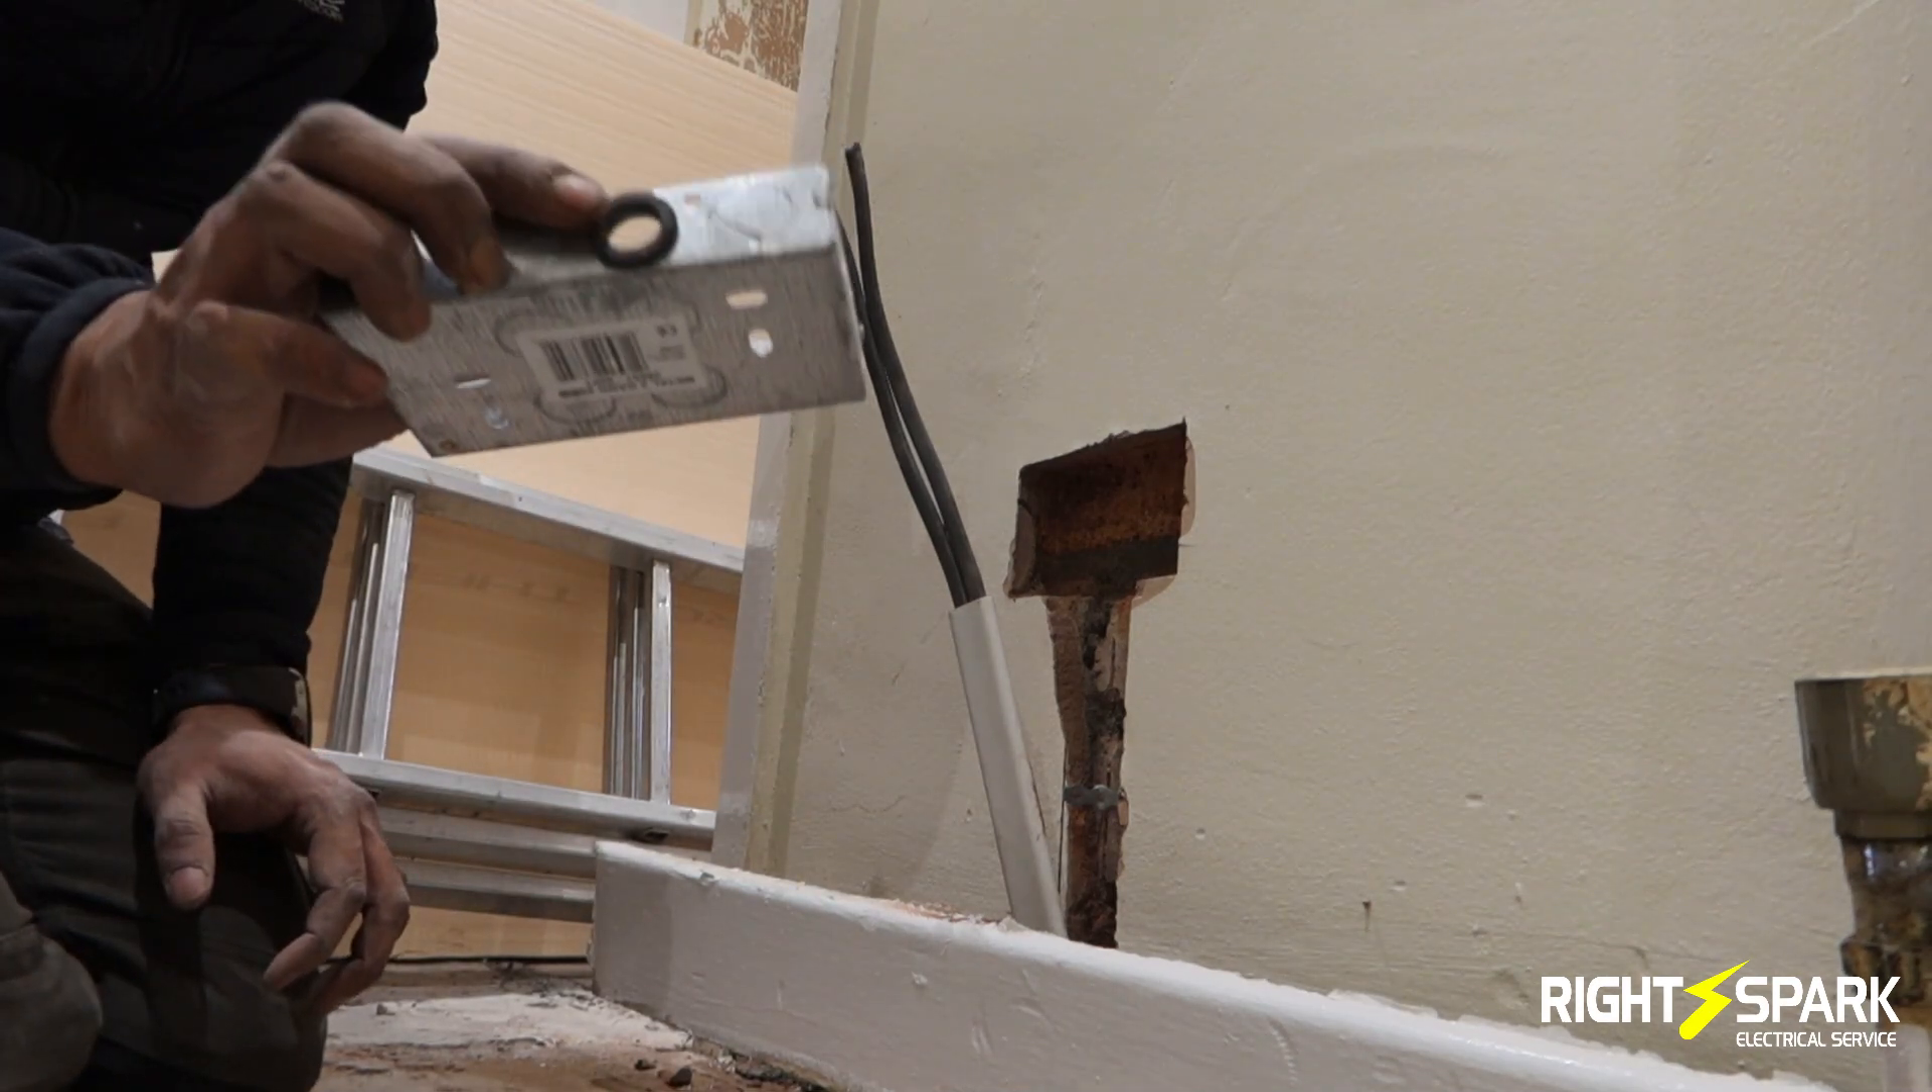And then I've got my back box I've got the grommet on as well.